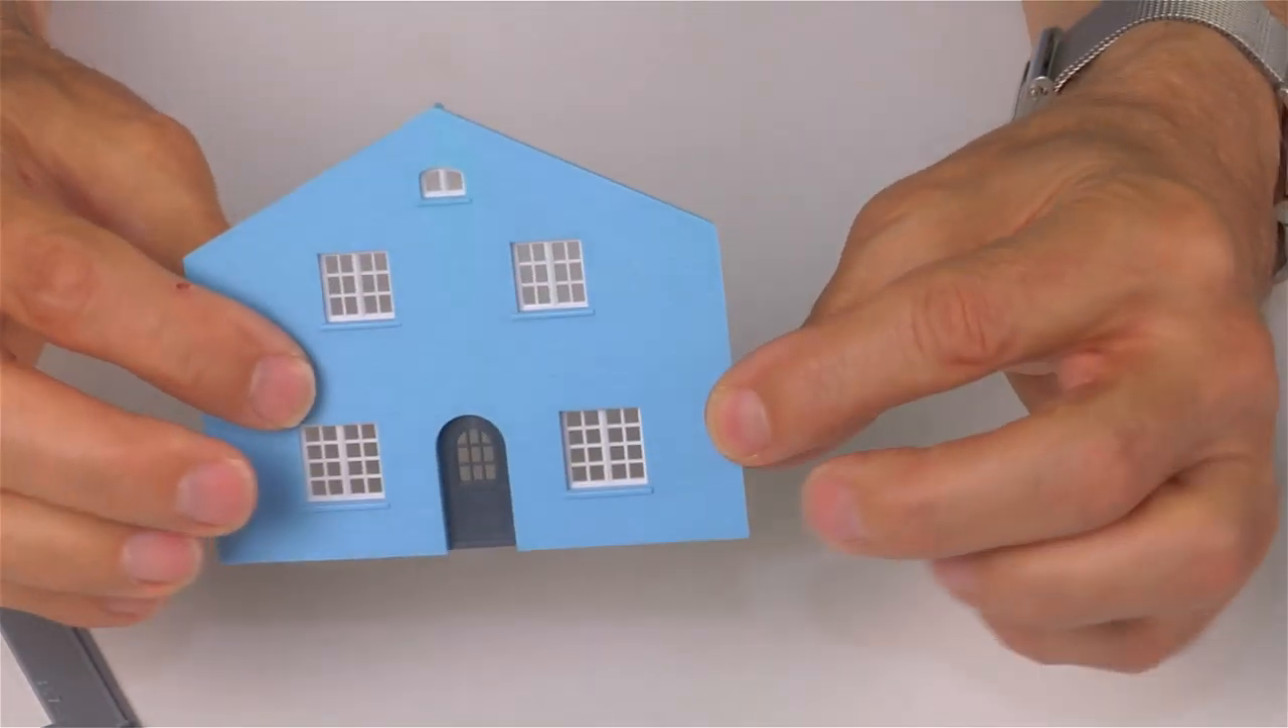Da ist schon mal die Haustür drin.